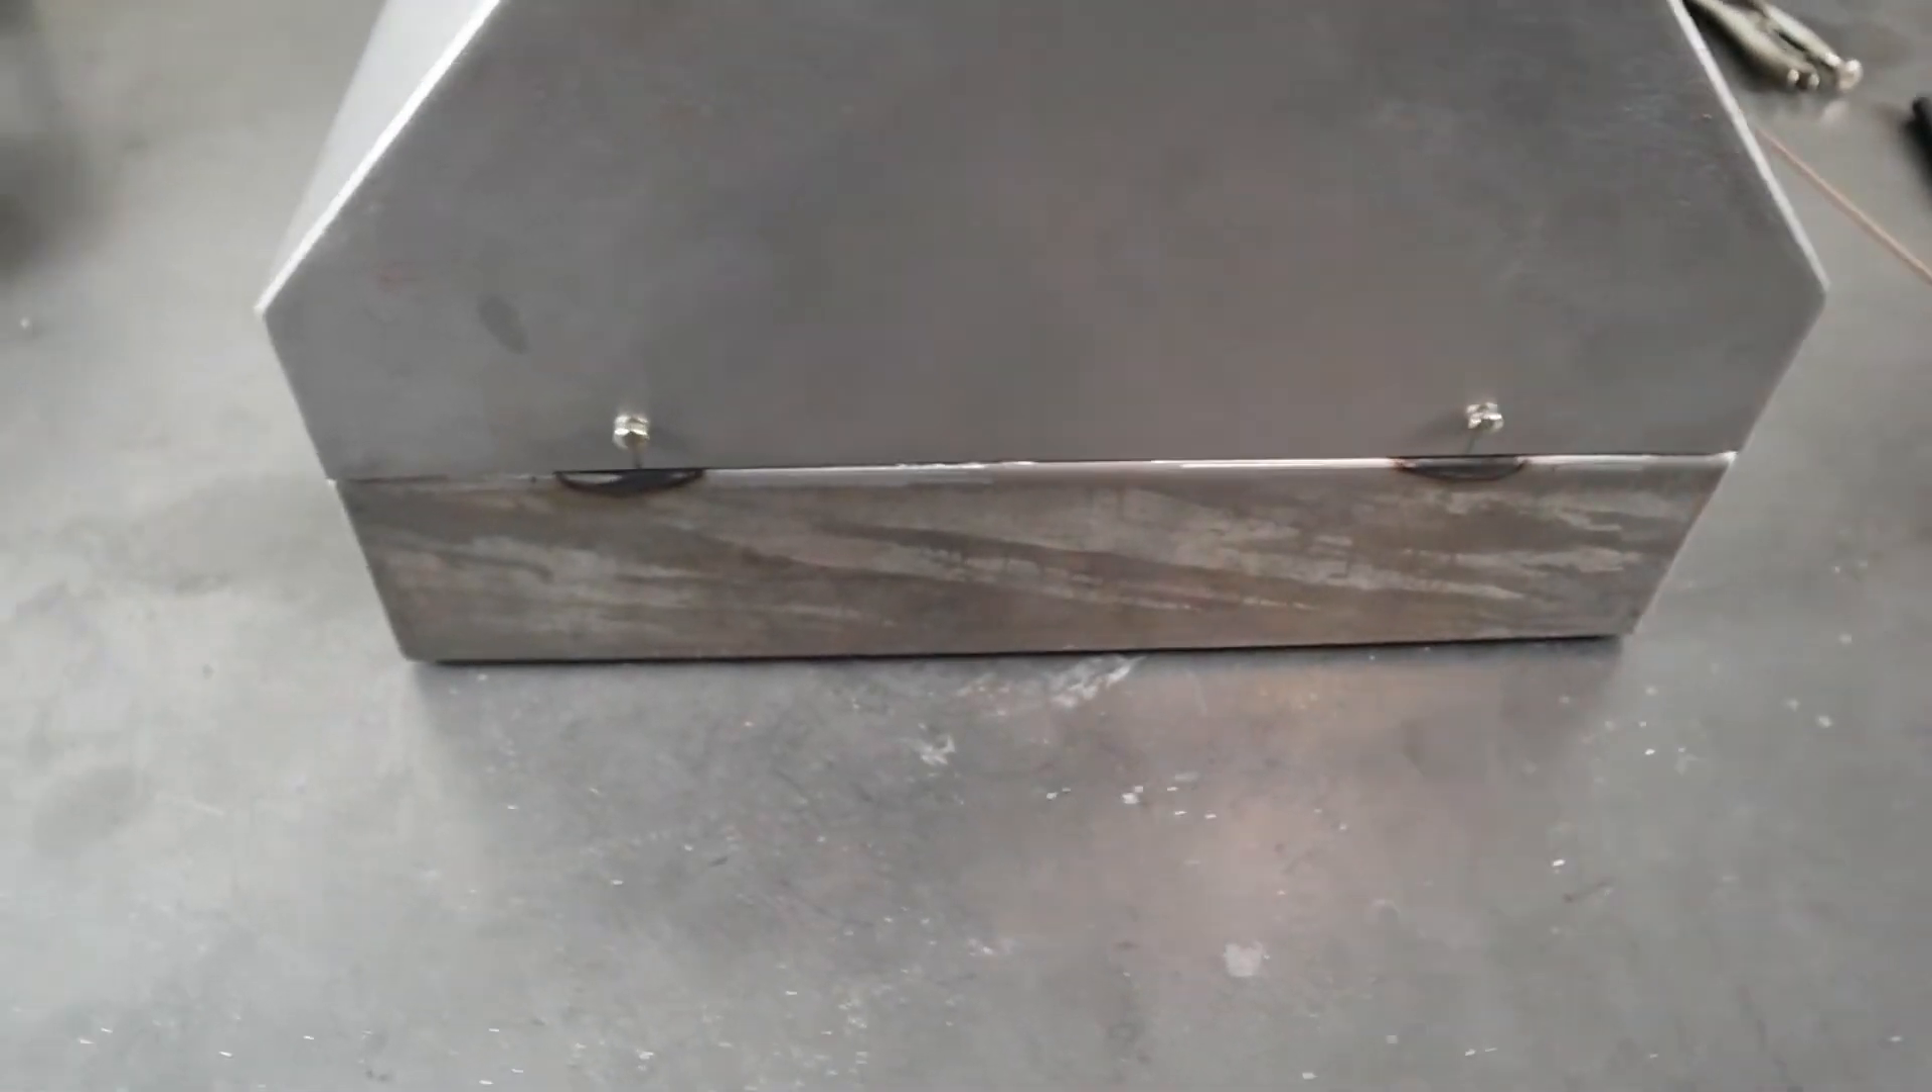All right, so we got the cover all mounted up.